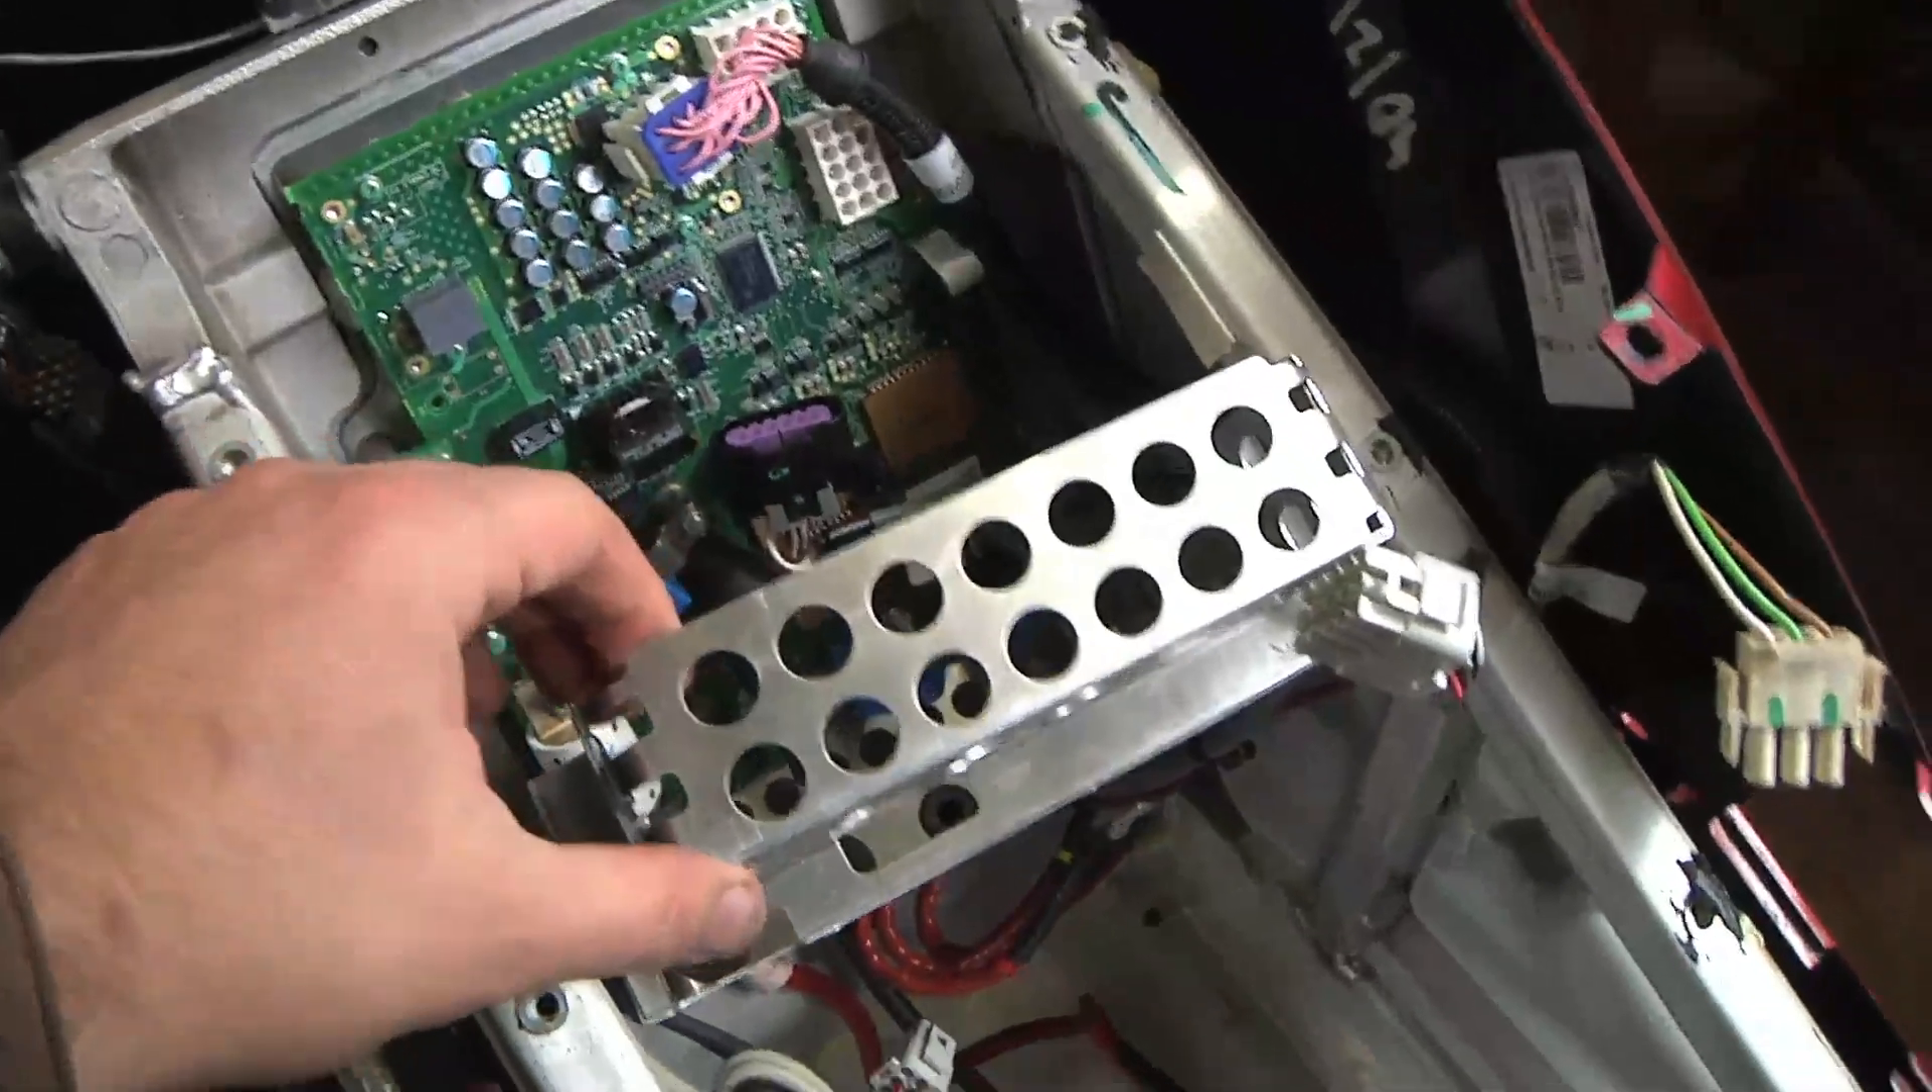And inside the Vectrex I was able to get the cover off.